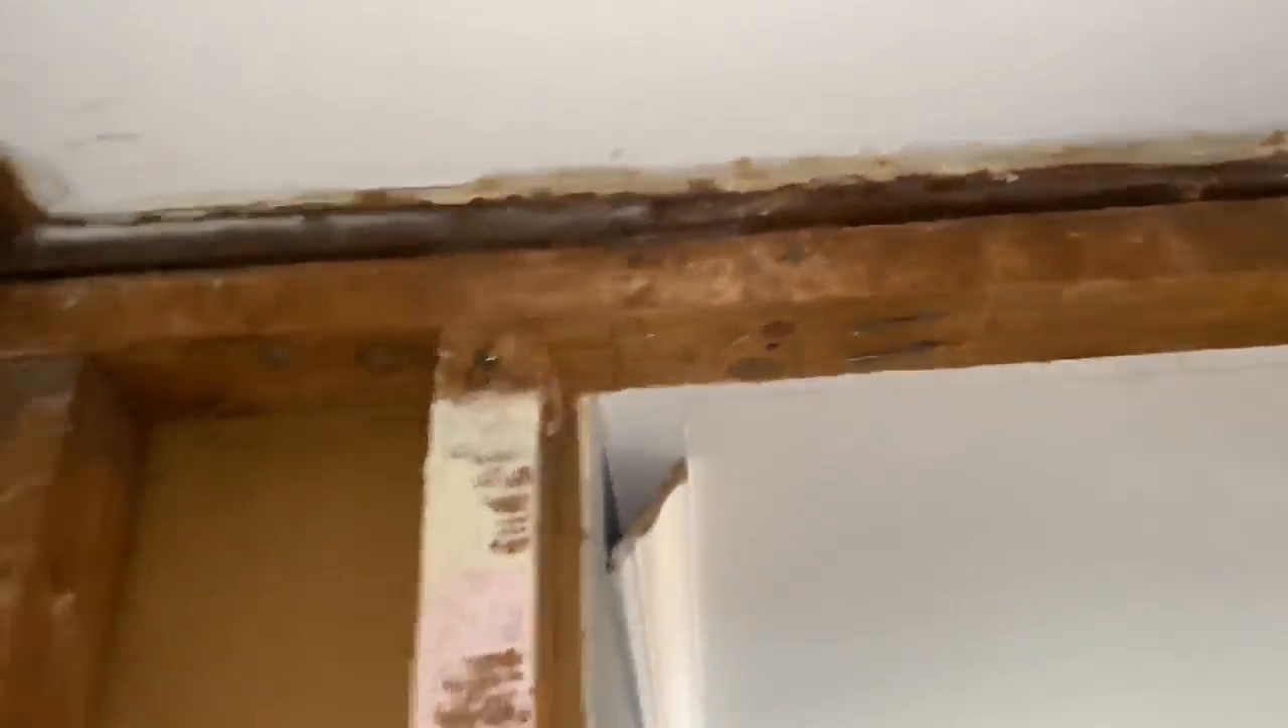But you can see this gap right here from this old wall.